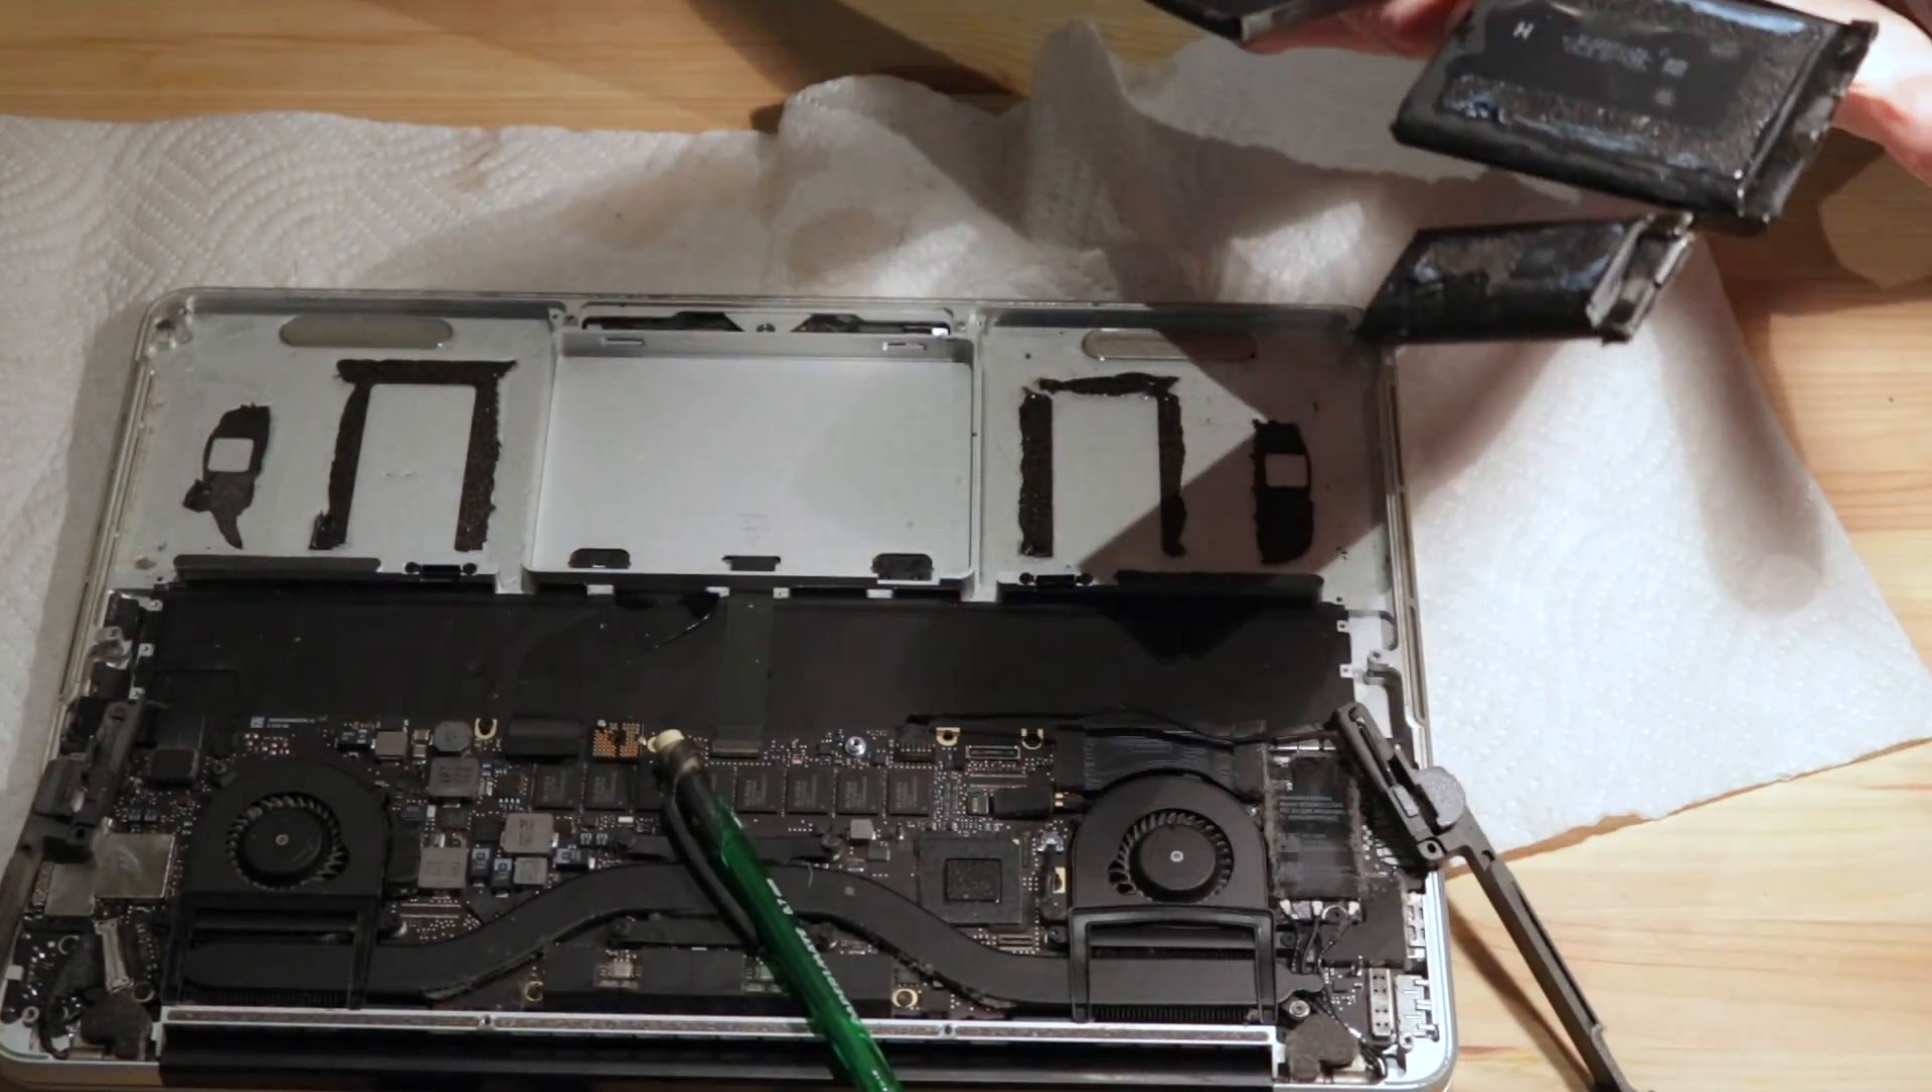But then bam, old battery has been removed.